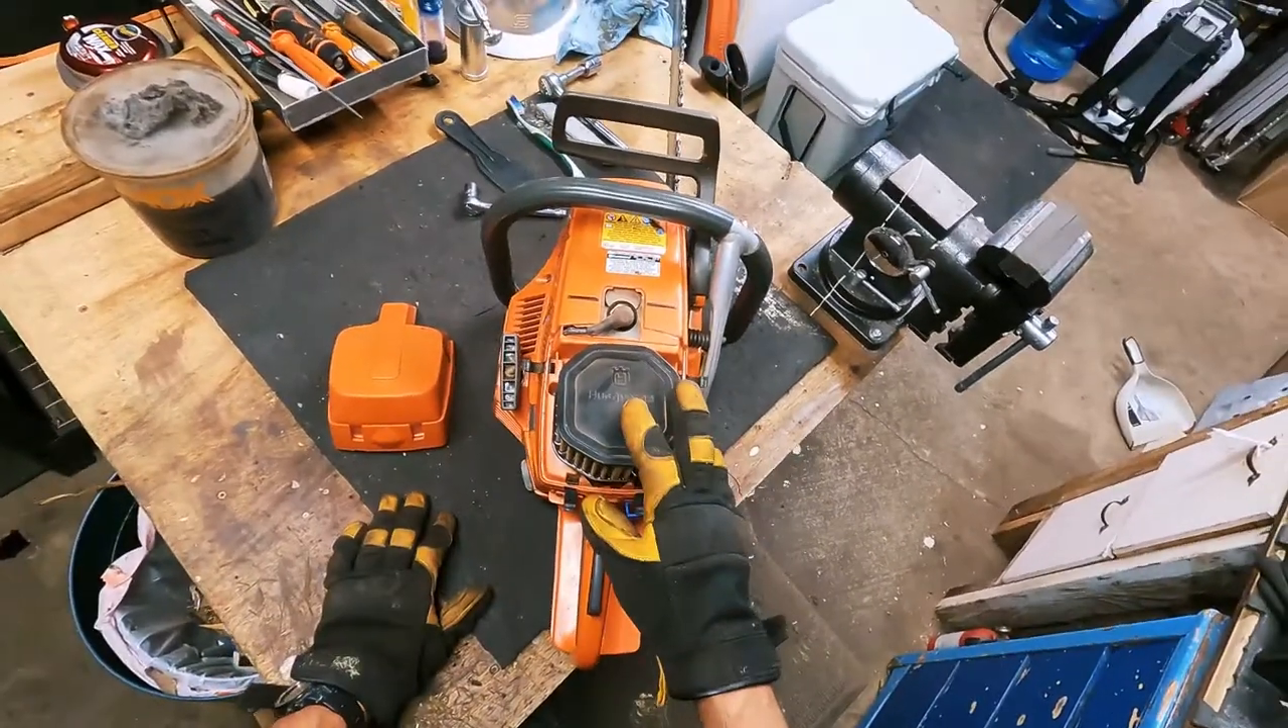Okay so we got the air filter exposed.